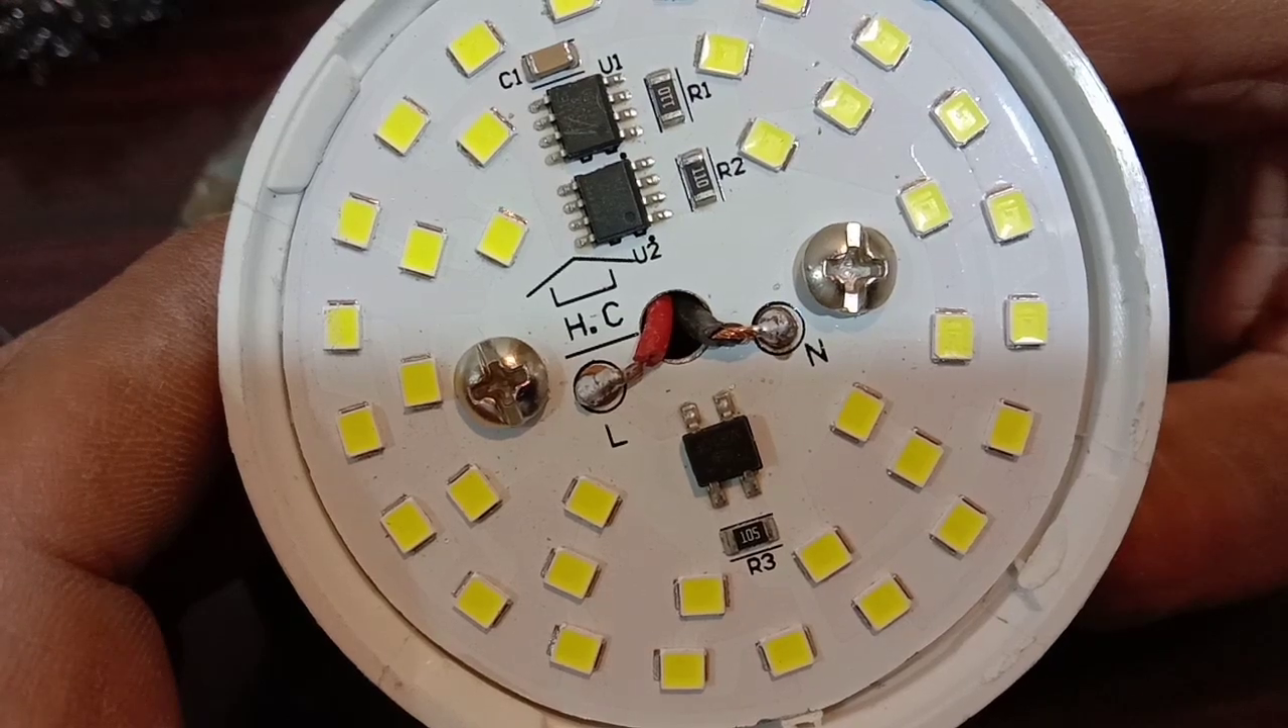آپ دیکھ سکتے ہیں کہ دونوں تاروں کو ہم نے LED چپ کے اوپر اچھے طریقے سے سالڈ کر دیا ہے۔